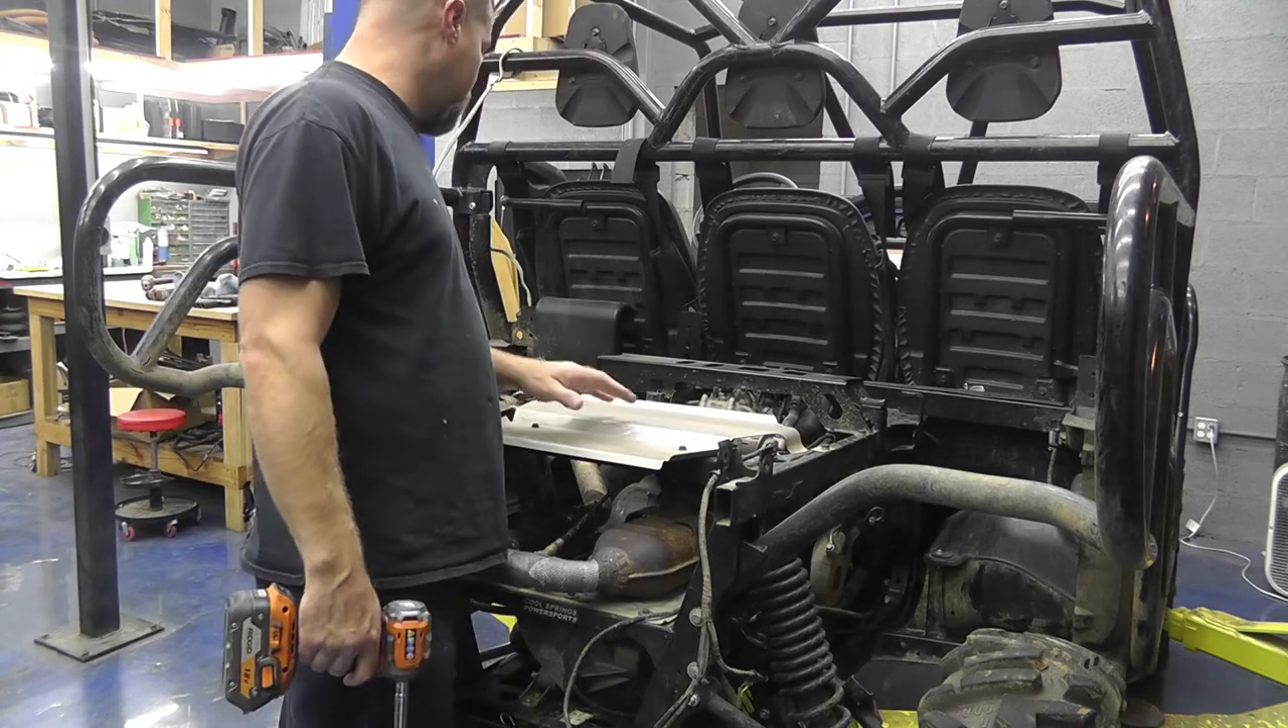So we got the bed all off now.